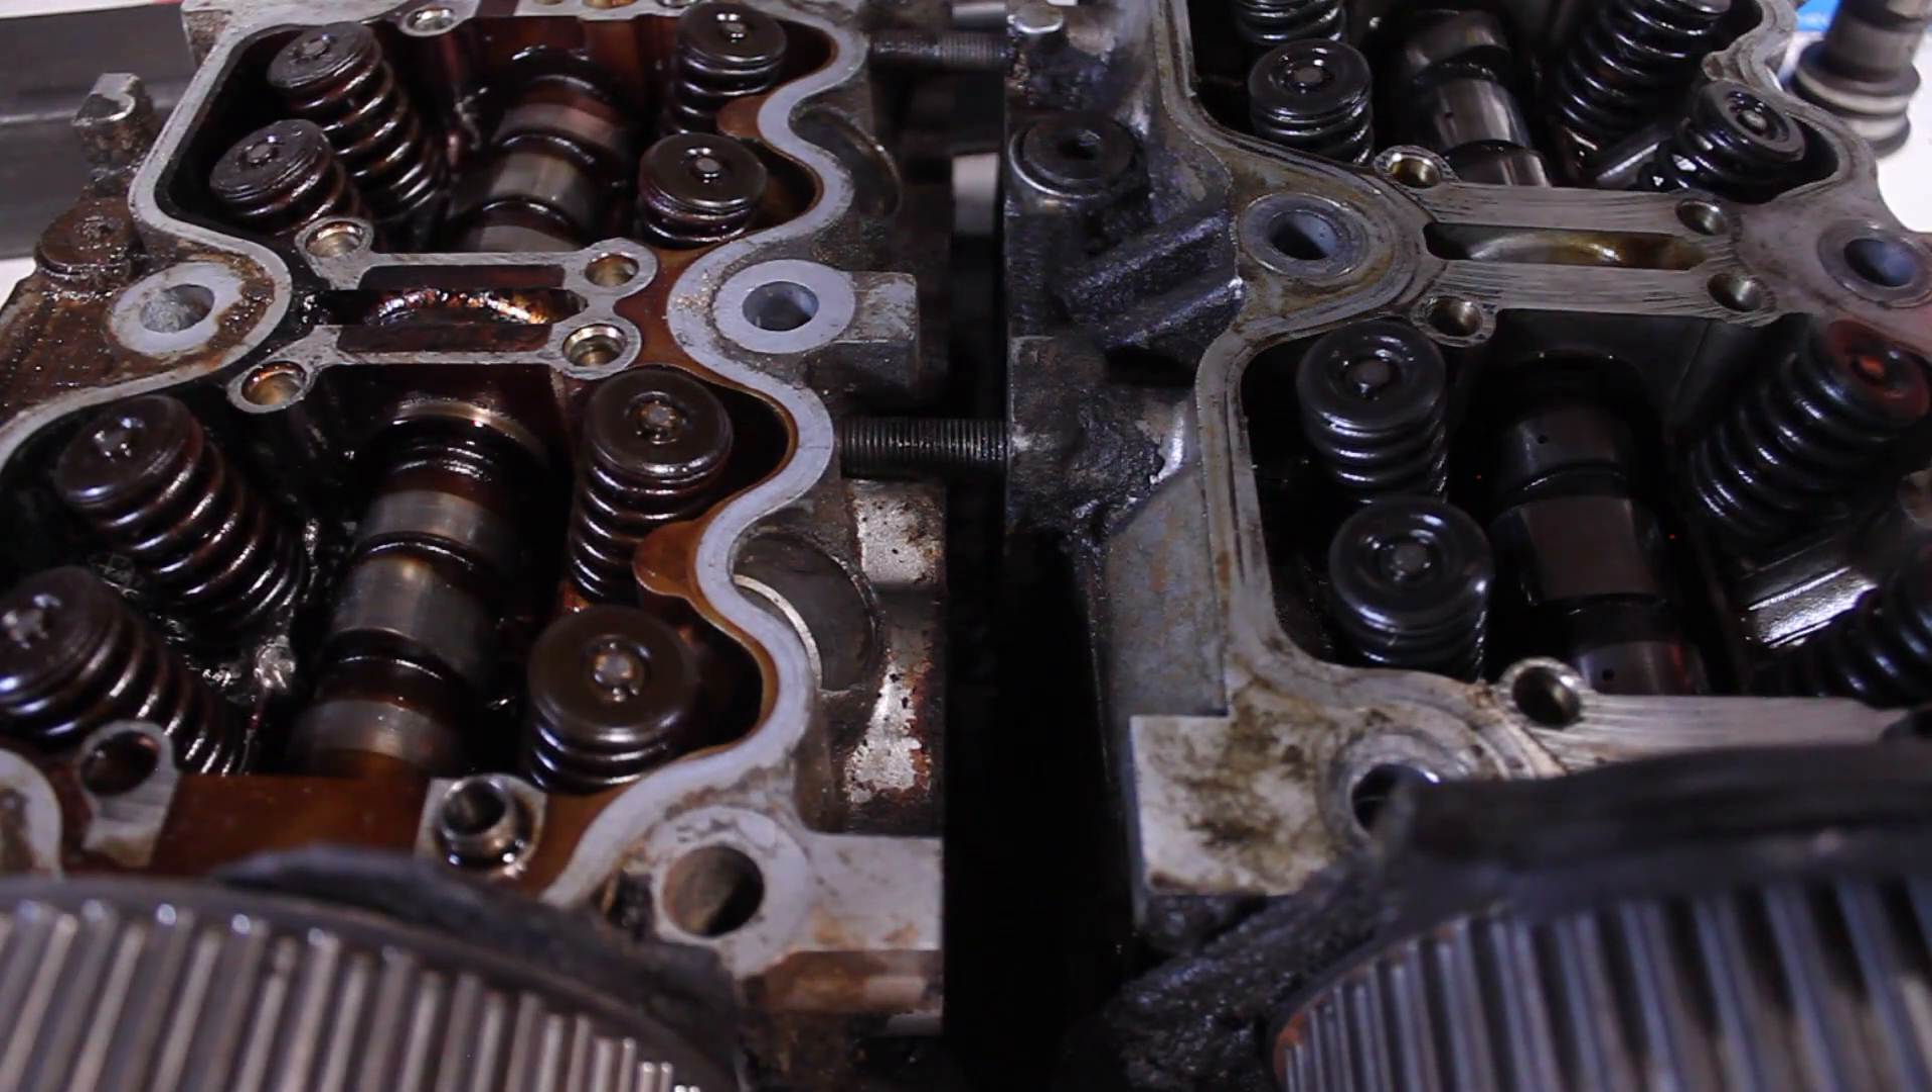So actually I haven't been able to get these cams out yet.